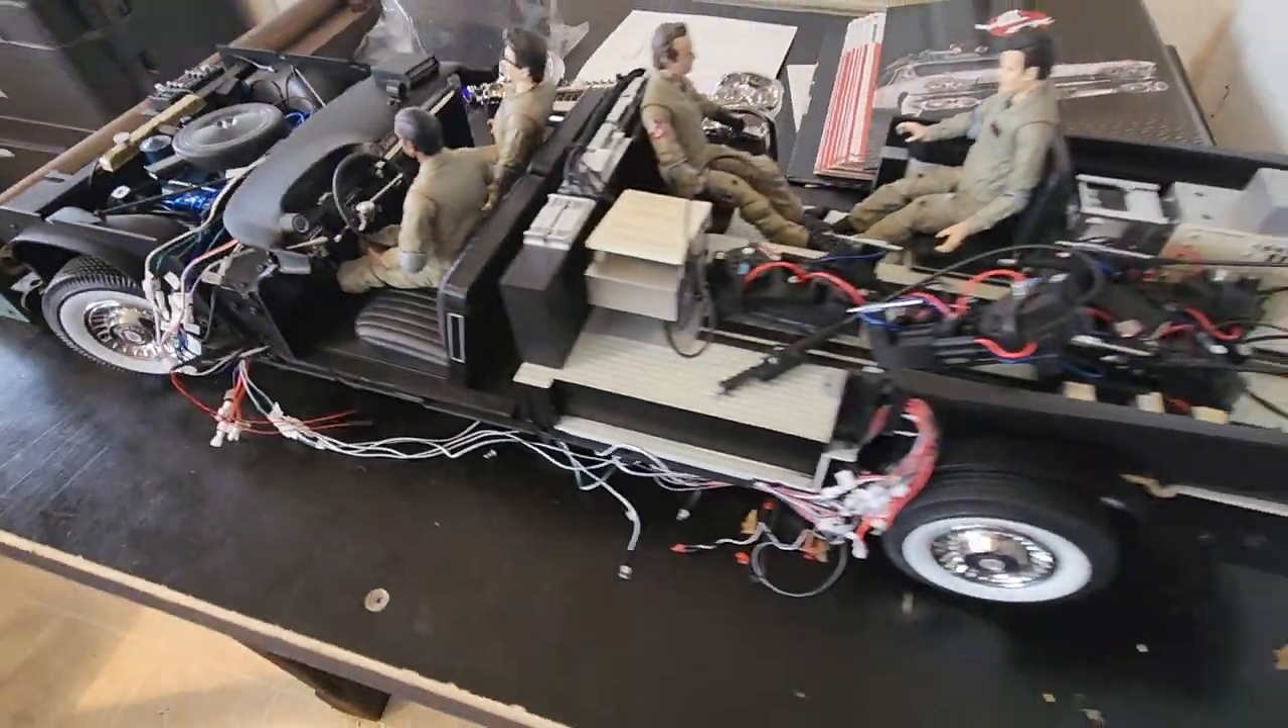These are all my figurines from my Diamond Select and really happy how they fit in there.